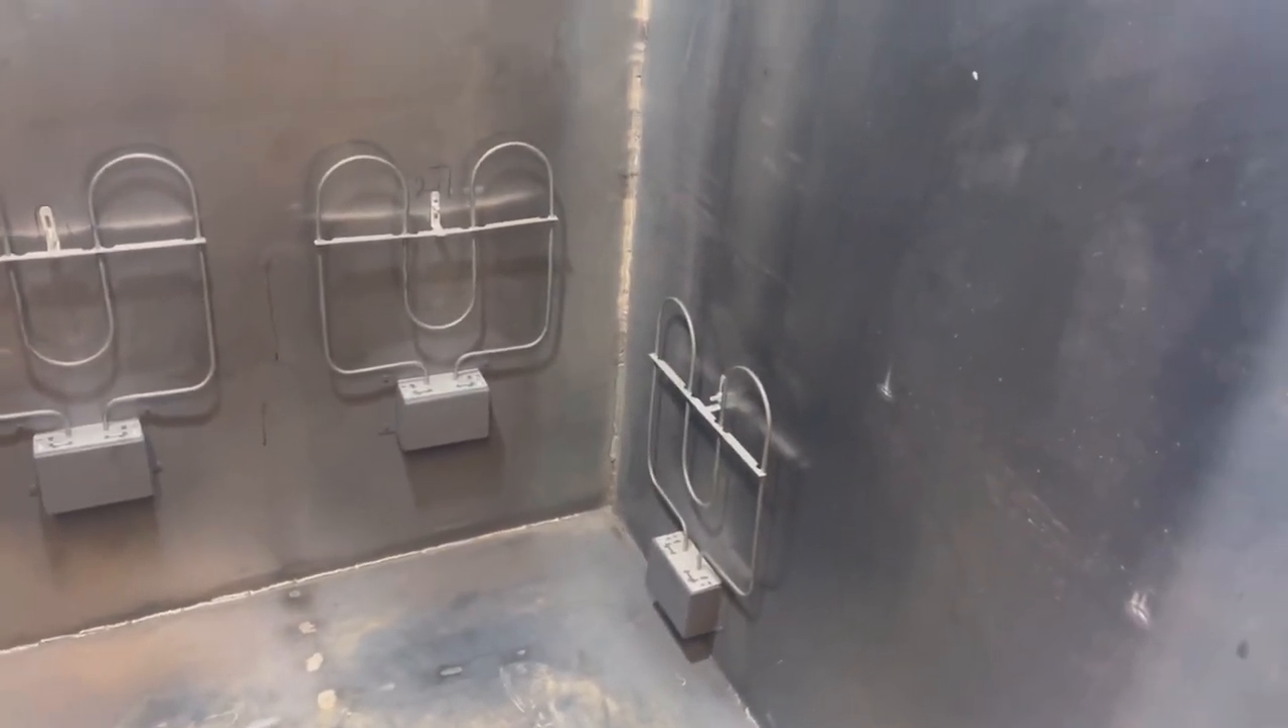Okay guys so we've got the heat elements all uh mounted and wired in.